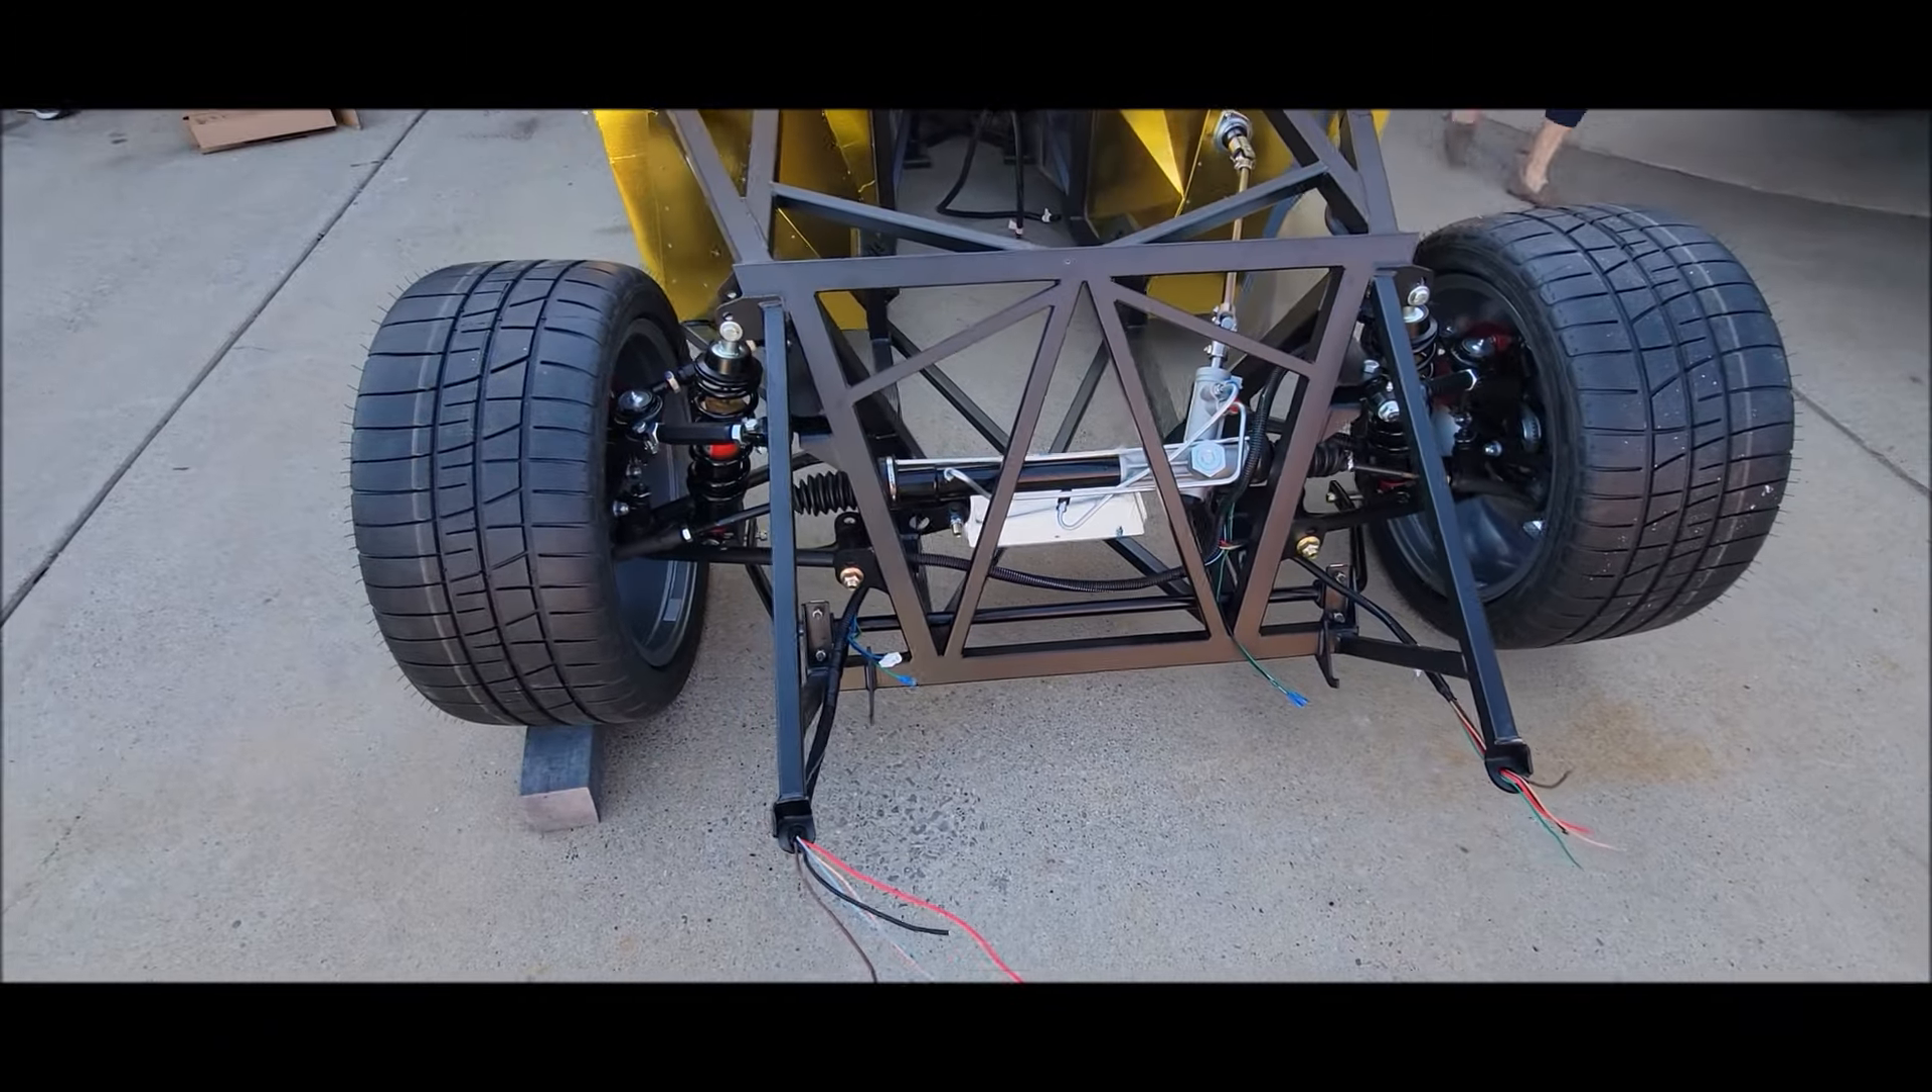All the wiring is kind of roughed in. We've got to secure it all still.